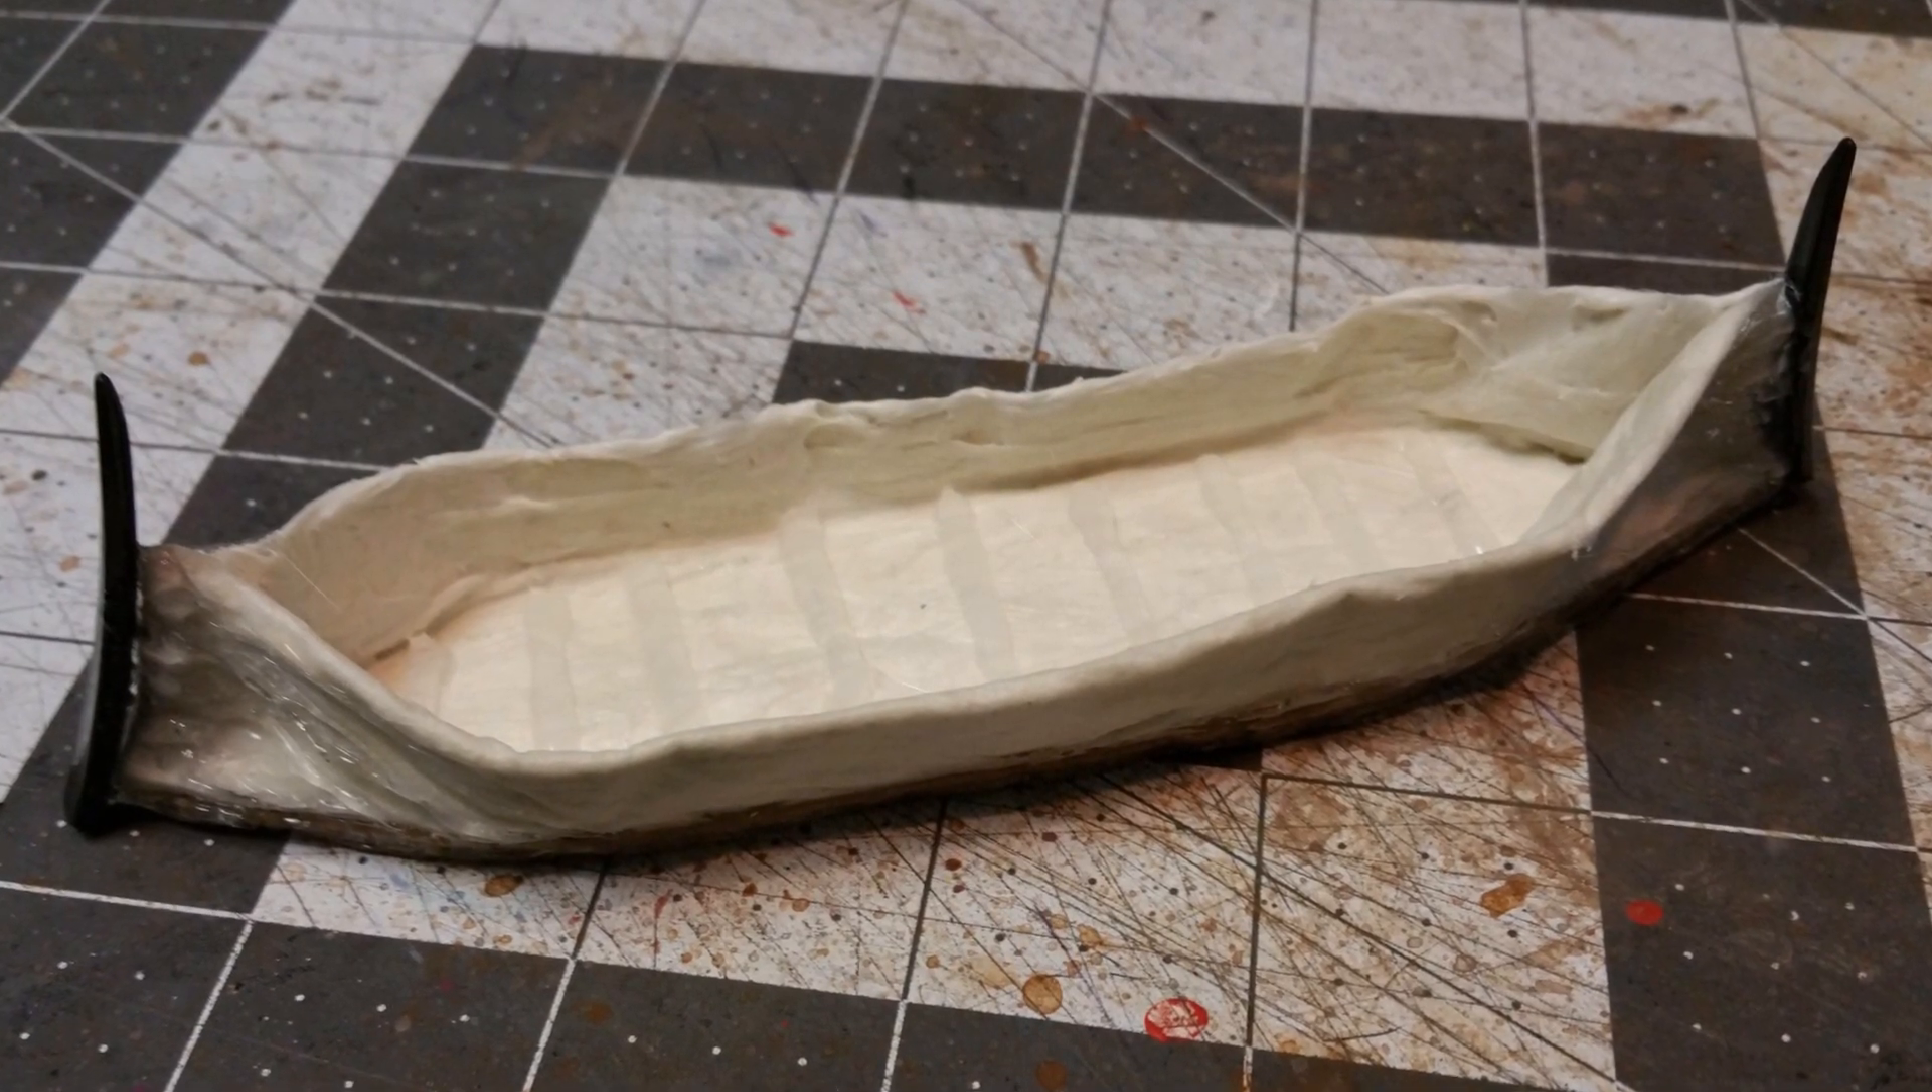Now here I've just glued on those tines onto the front and back of the boat.